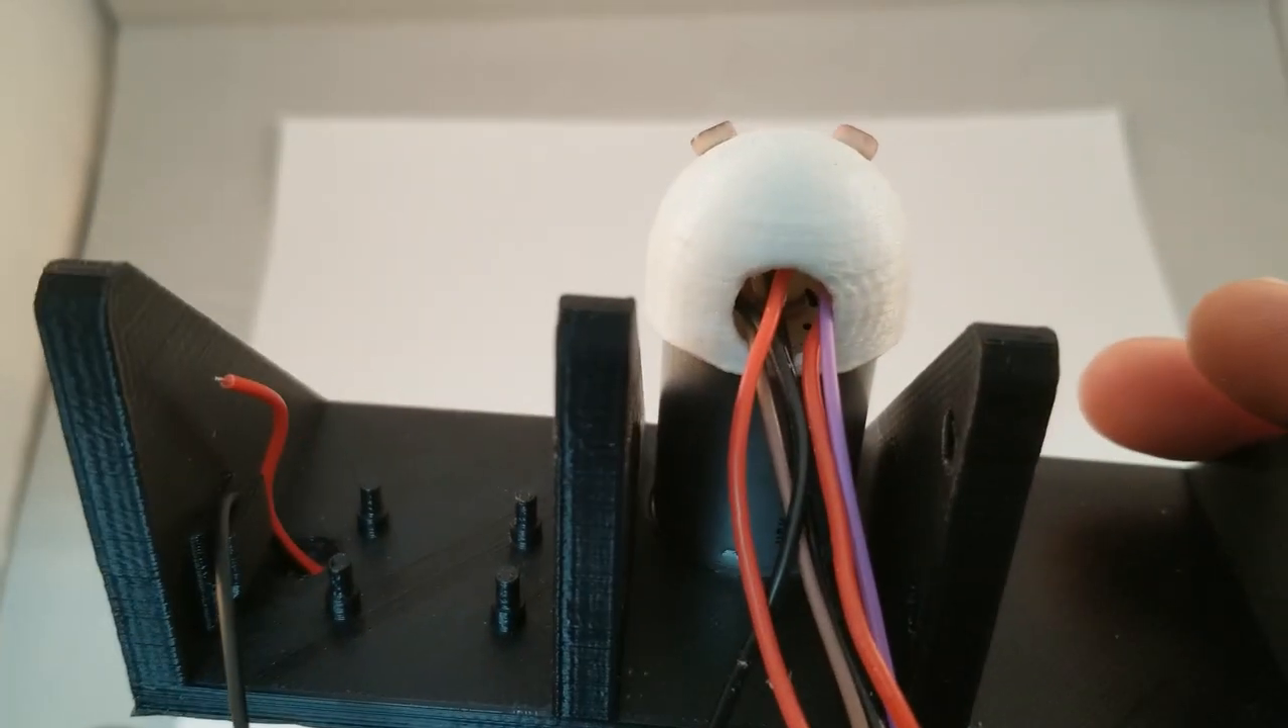And as you can see, we've got the wires coming out the hole in the back.